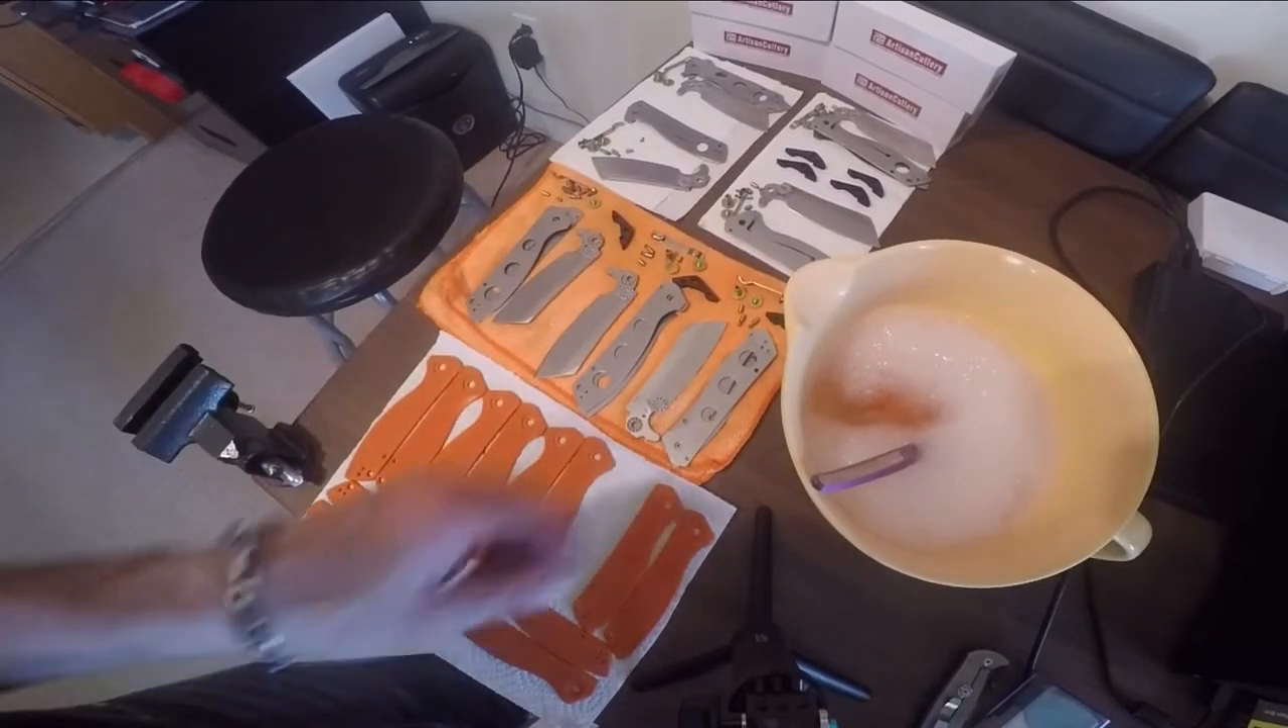As you can tell I've got seven knives taken apart here all the scales taken off them and first step once you do it is we're going to take and submerge them in a little bit of dish soap.